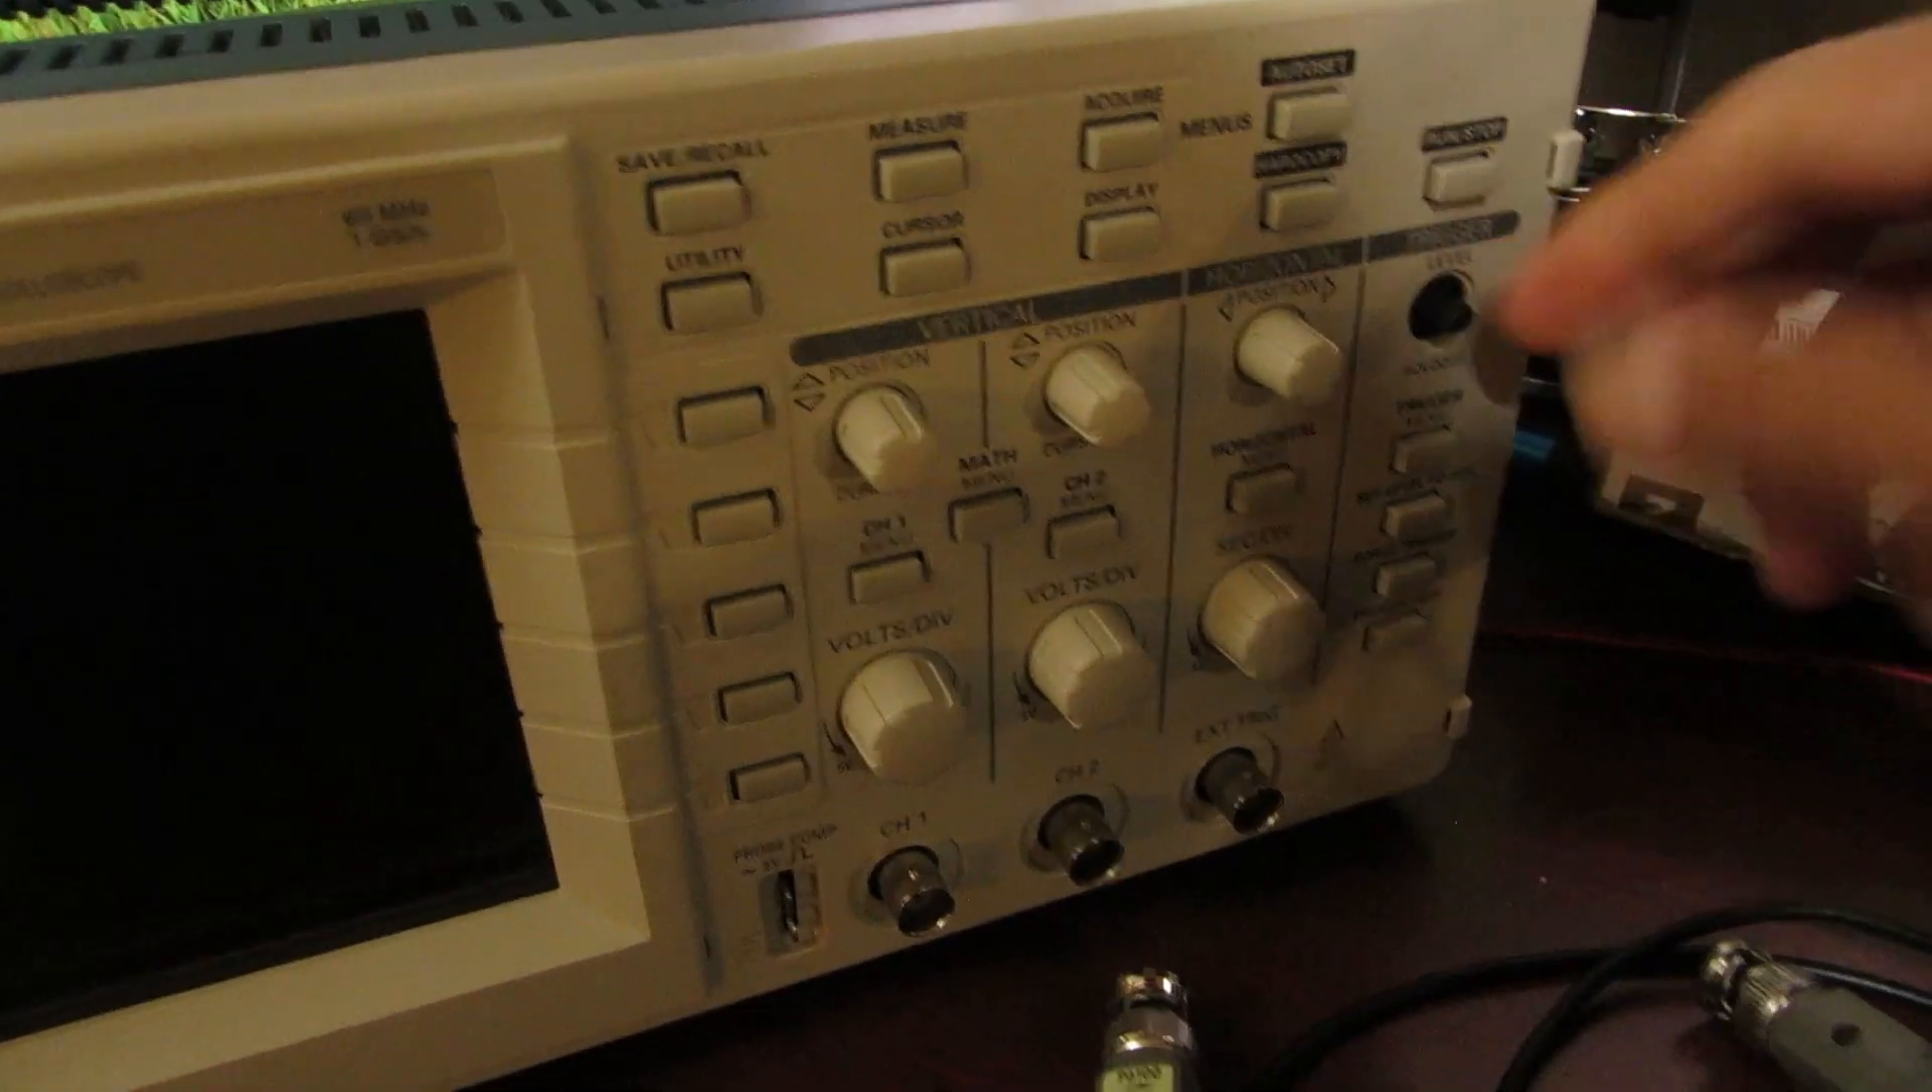The scope is completely reassembled. The only thing I'm missing now is this little knob here.